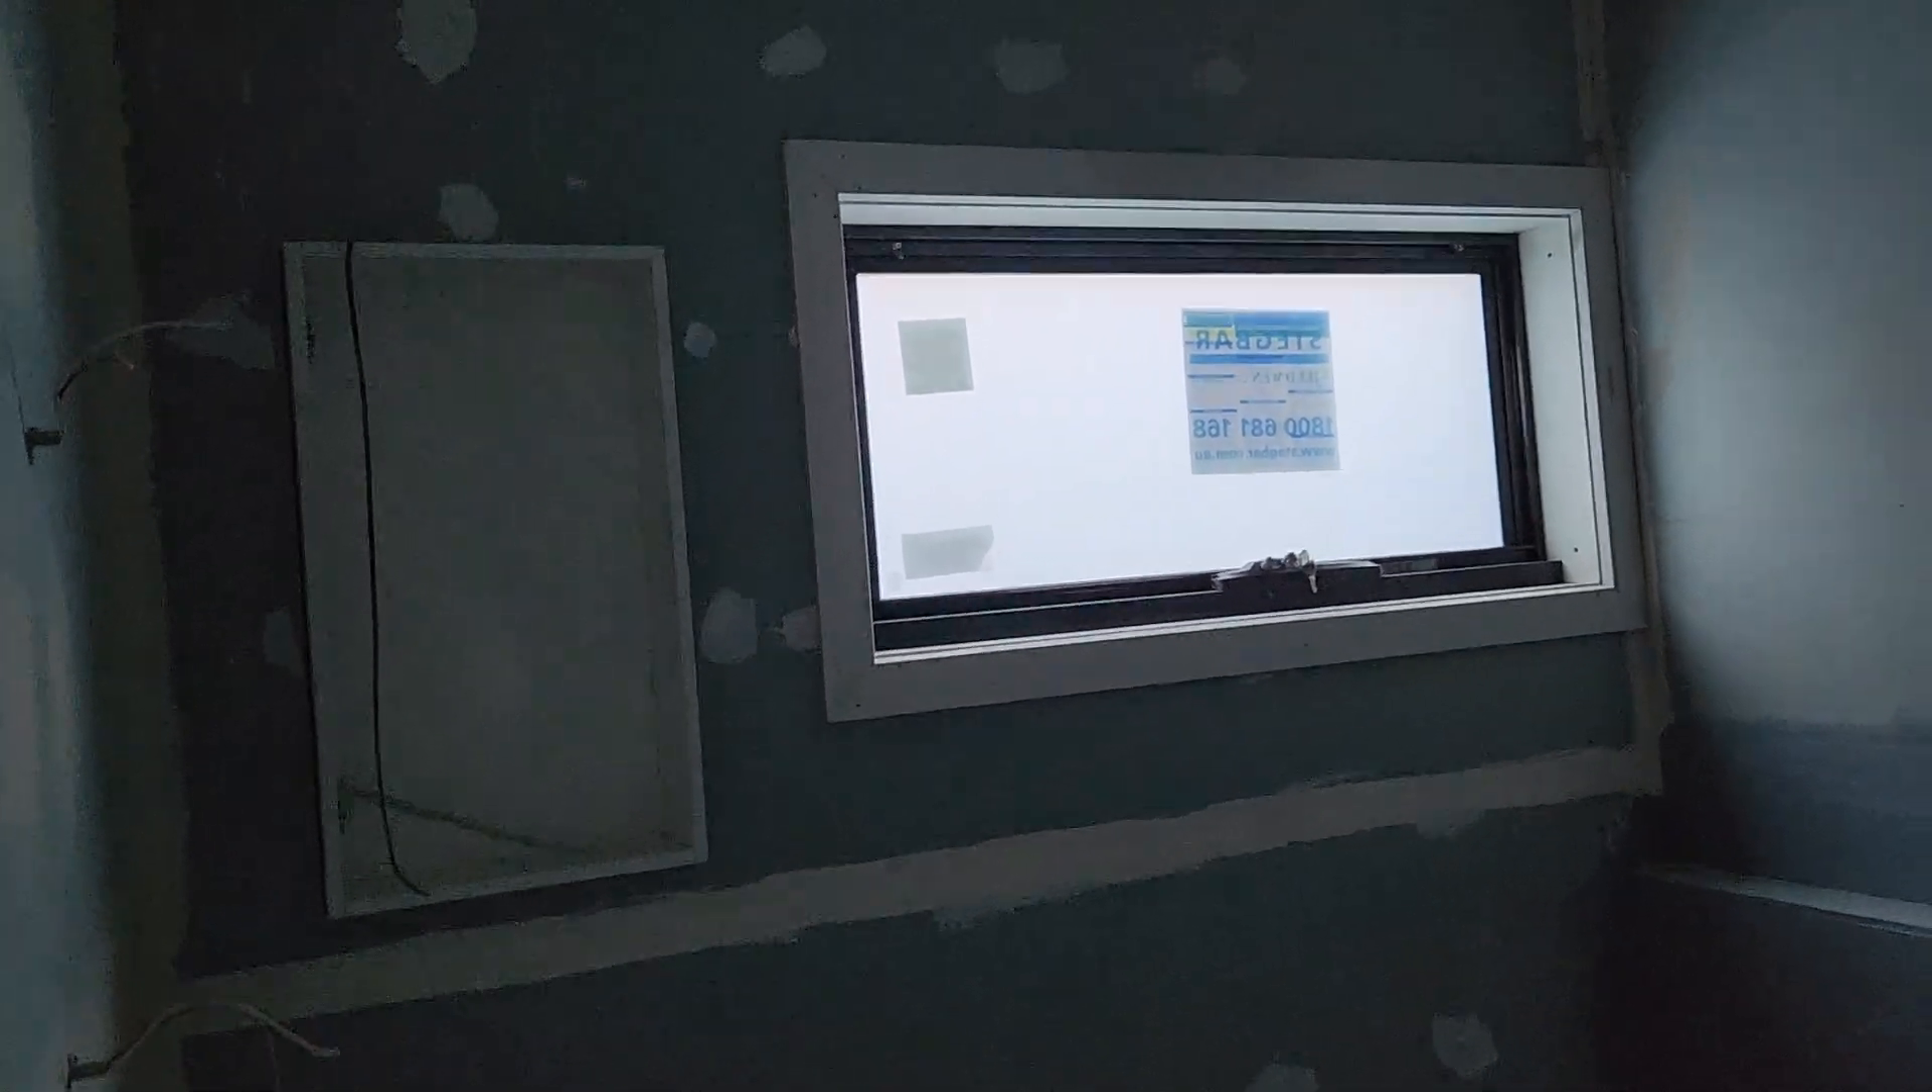All of the architraves around these windows in the bathrooms are all in now. The carcasses for the, uh, for the, uh, shaving cabinets are in and all plastered around.